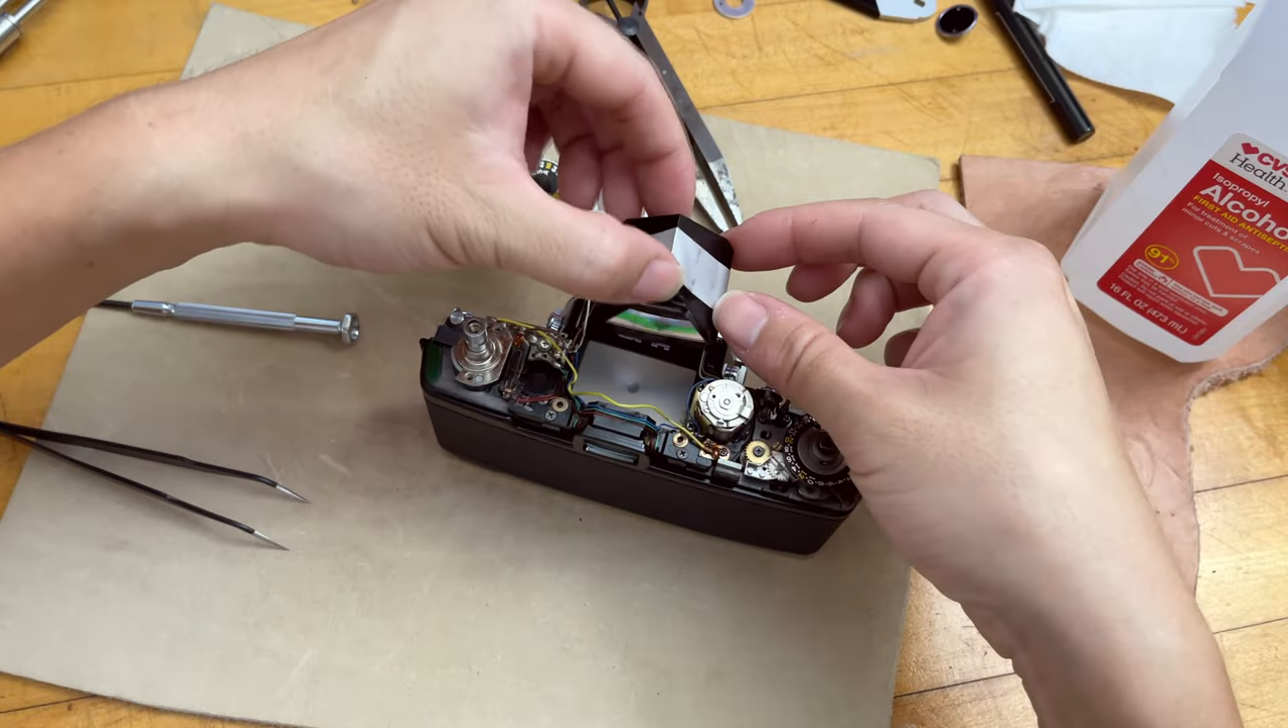And here you go. The prism is off.